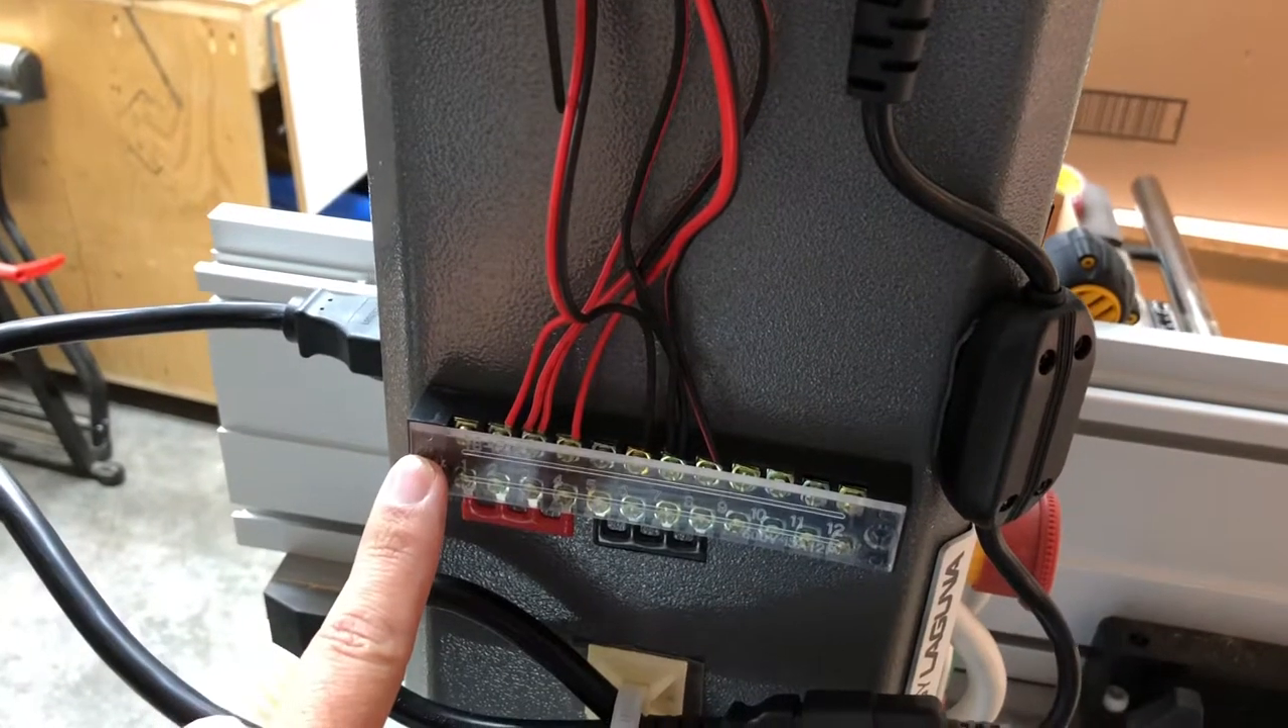We got the power coming off into the strip terminal.